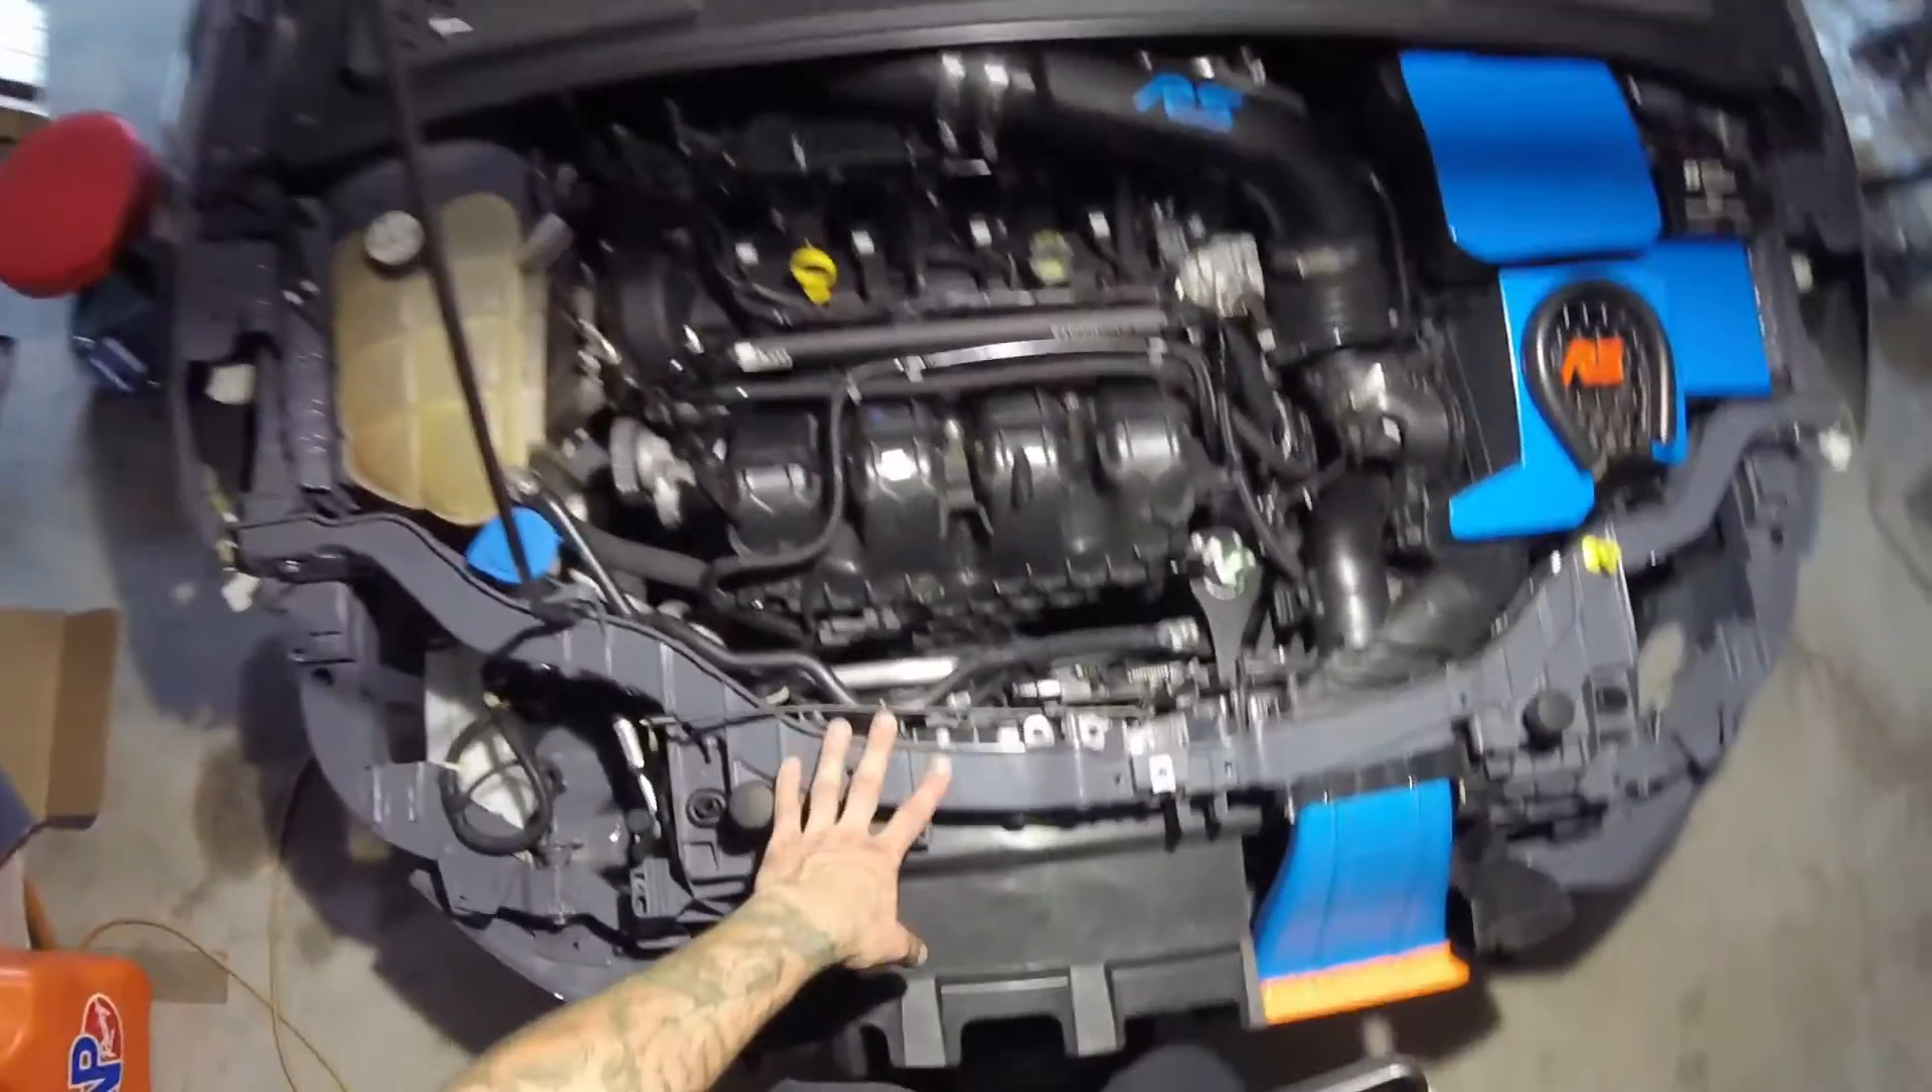Alright, so as you can see I got the front end pulled off the car and all that stuff.